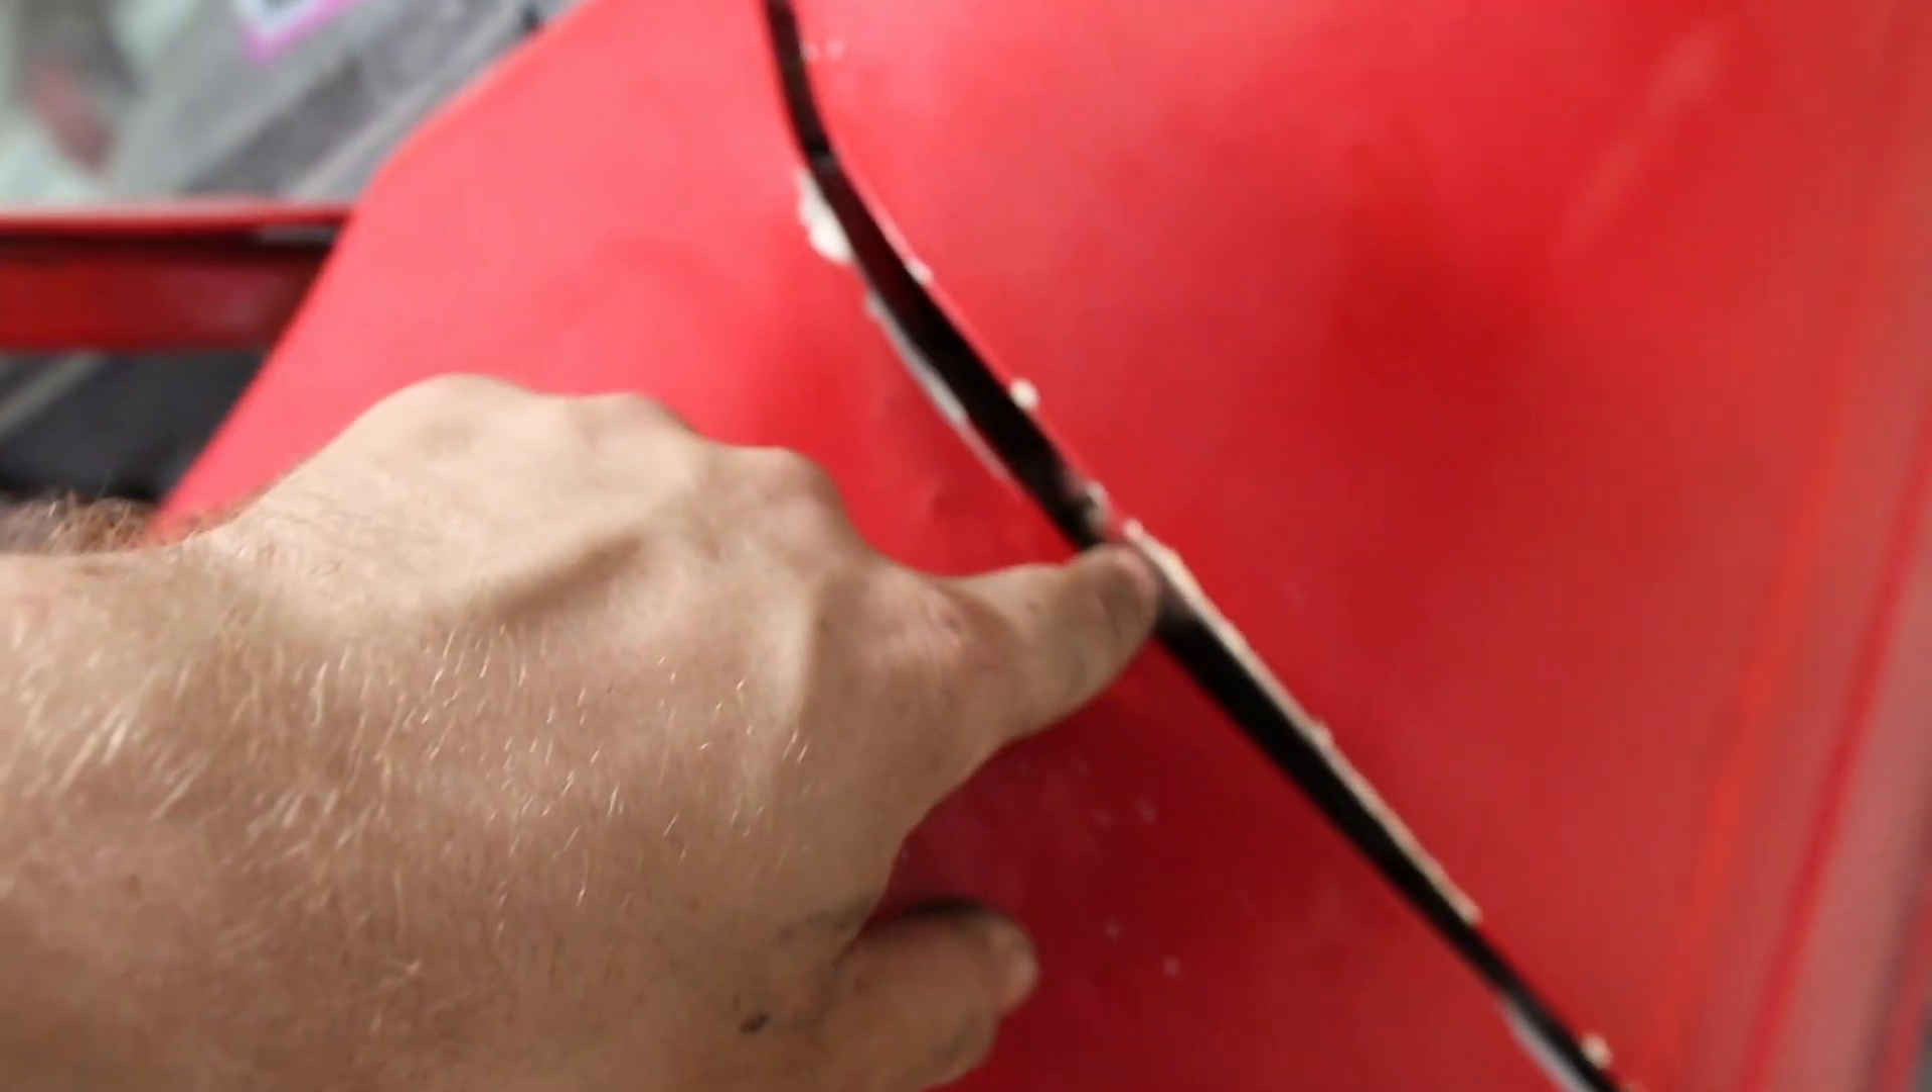So you can see i had to bend it back but it kind of screwed it up and it doesn't fit right.